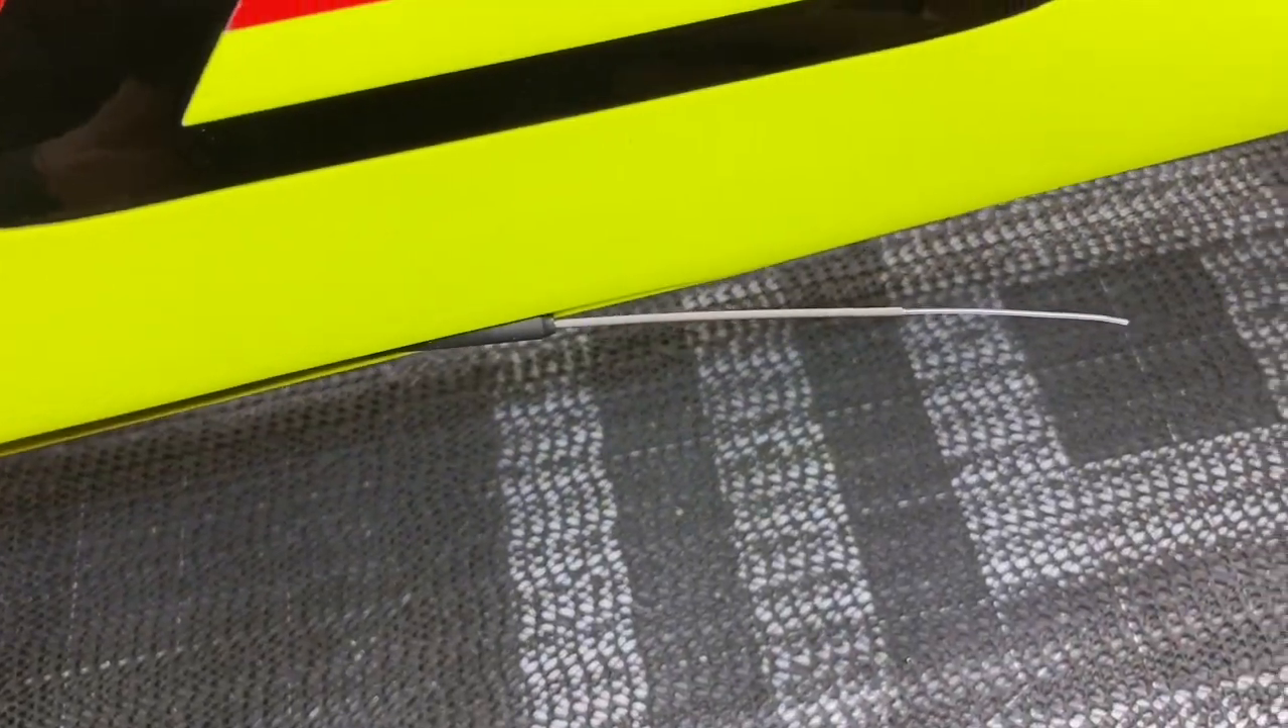So our DSMX satellite antenna is out the bottom.